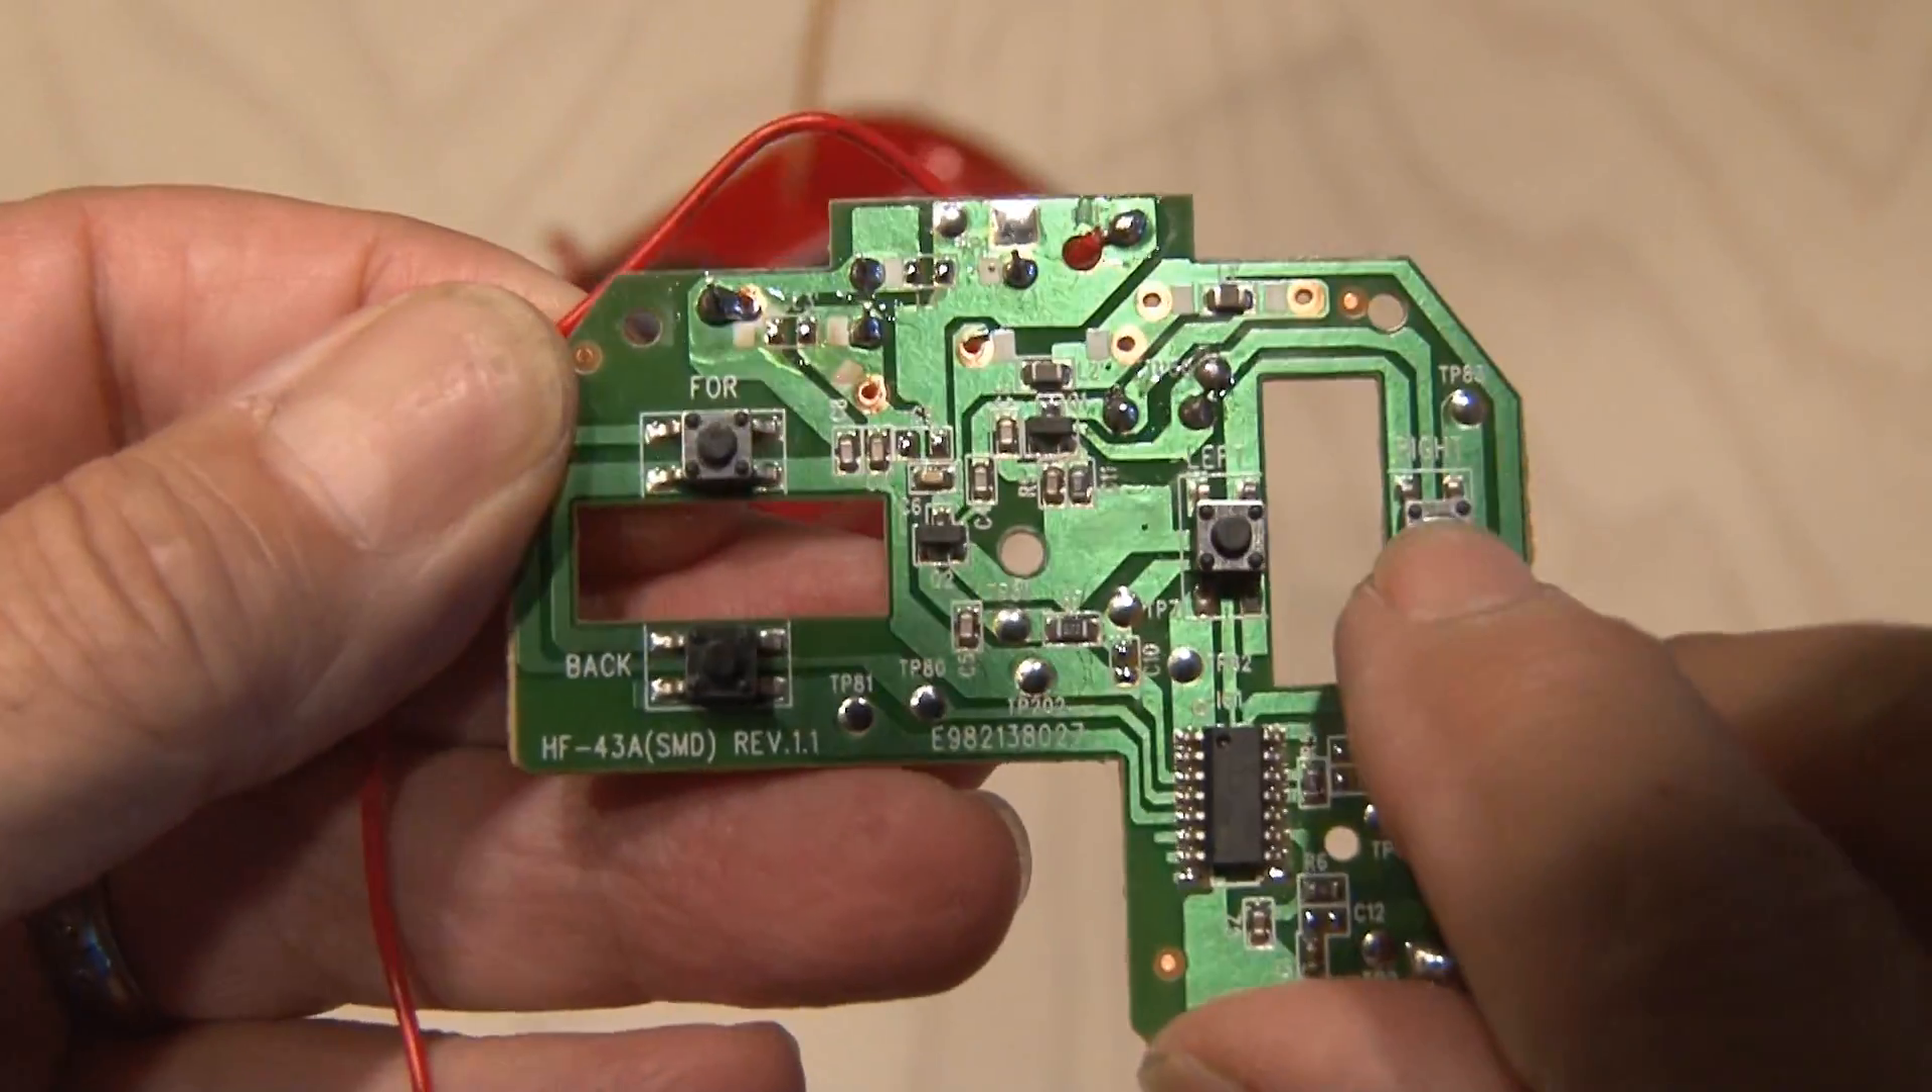The handheld control, or transmitter, came apart with a couple of screws and left me with the main circuit board that we'll be using.